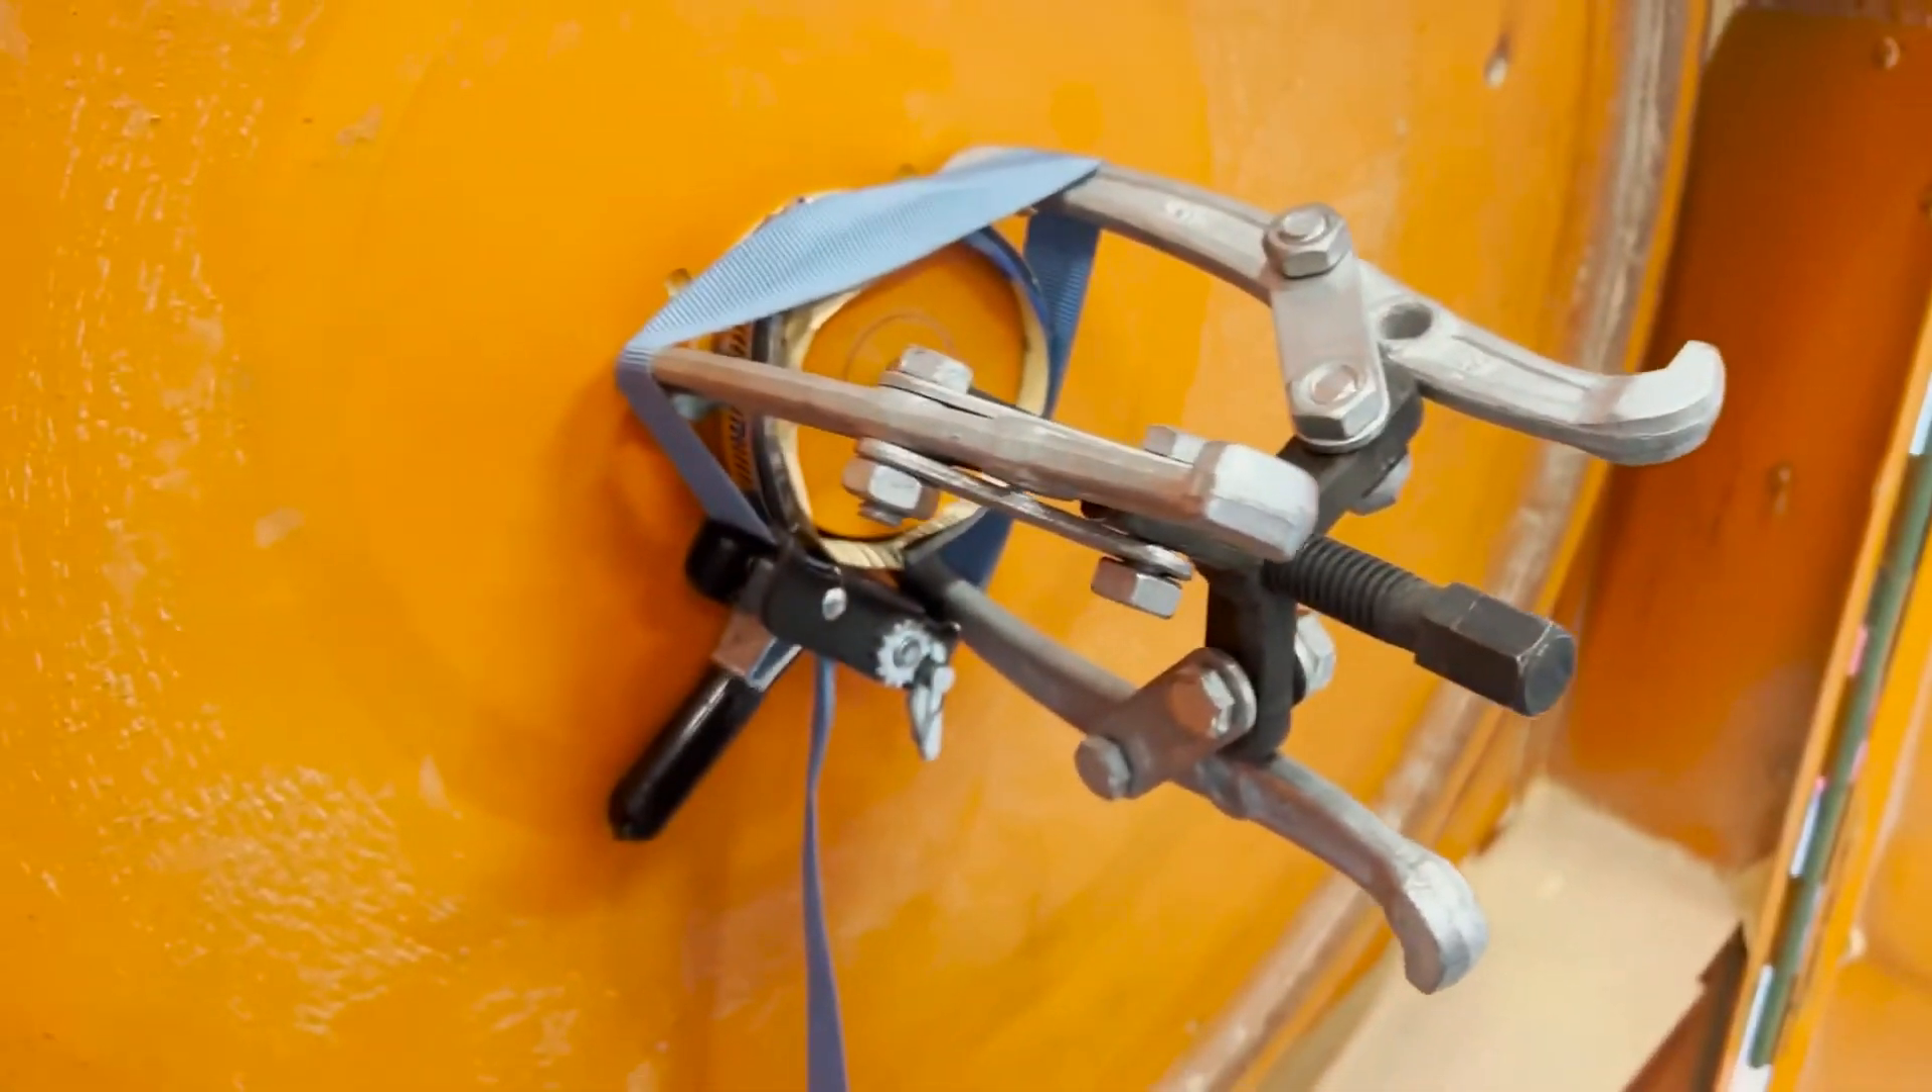So now I've put the gear puller in place with a strap clamp to hold it down.